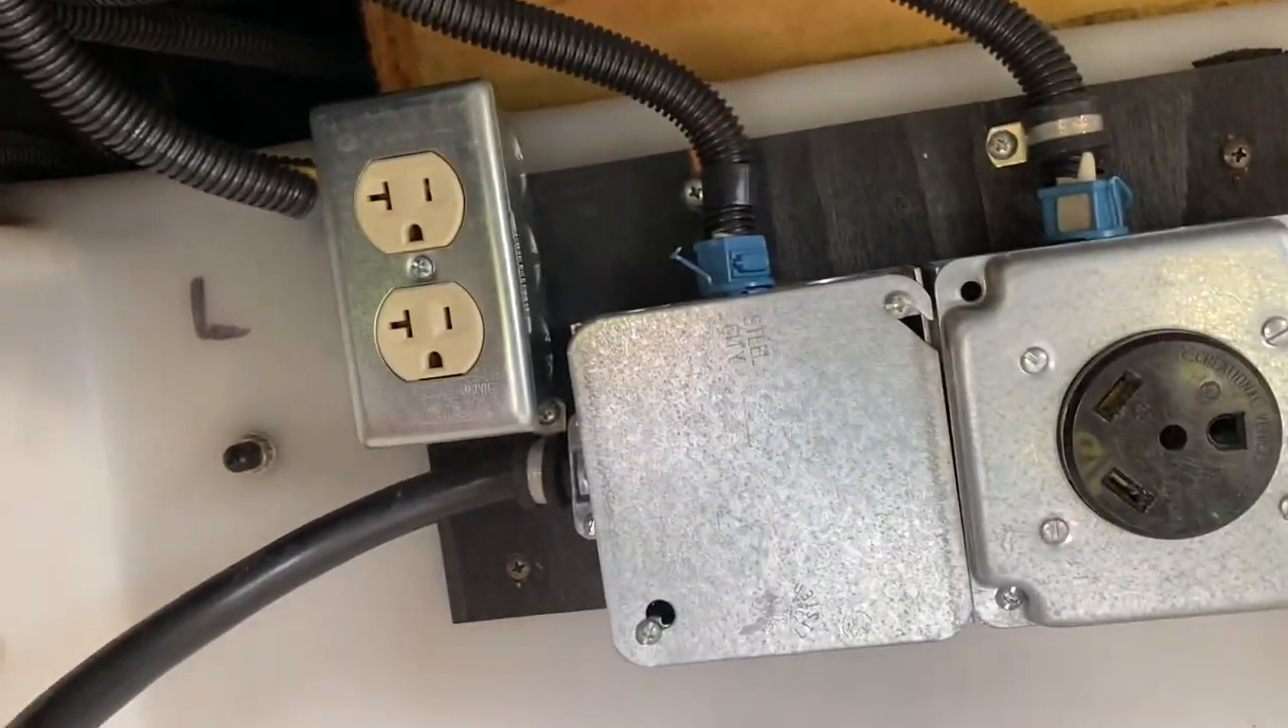There's the final product I've added this box right here with a 20 amp outlet on it.